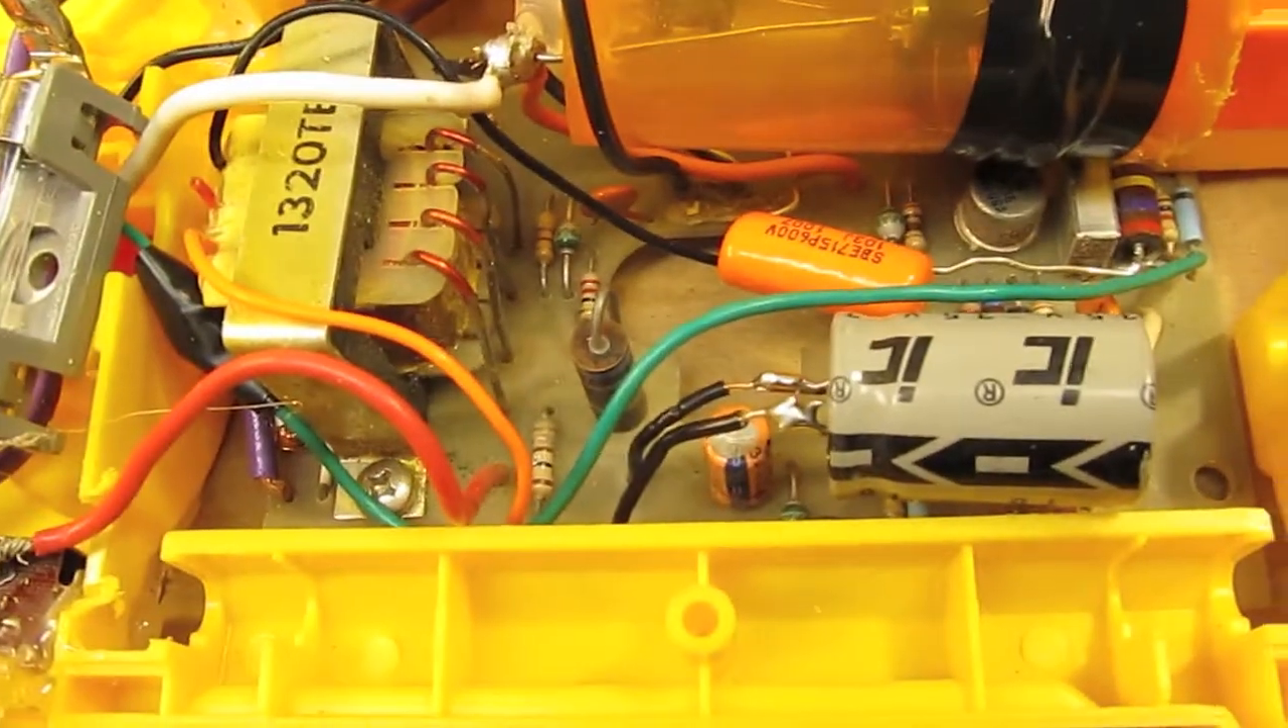Case is off and here are the internals.